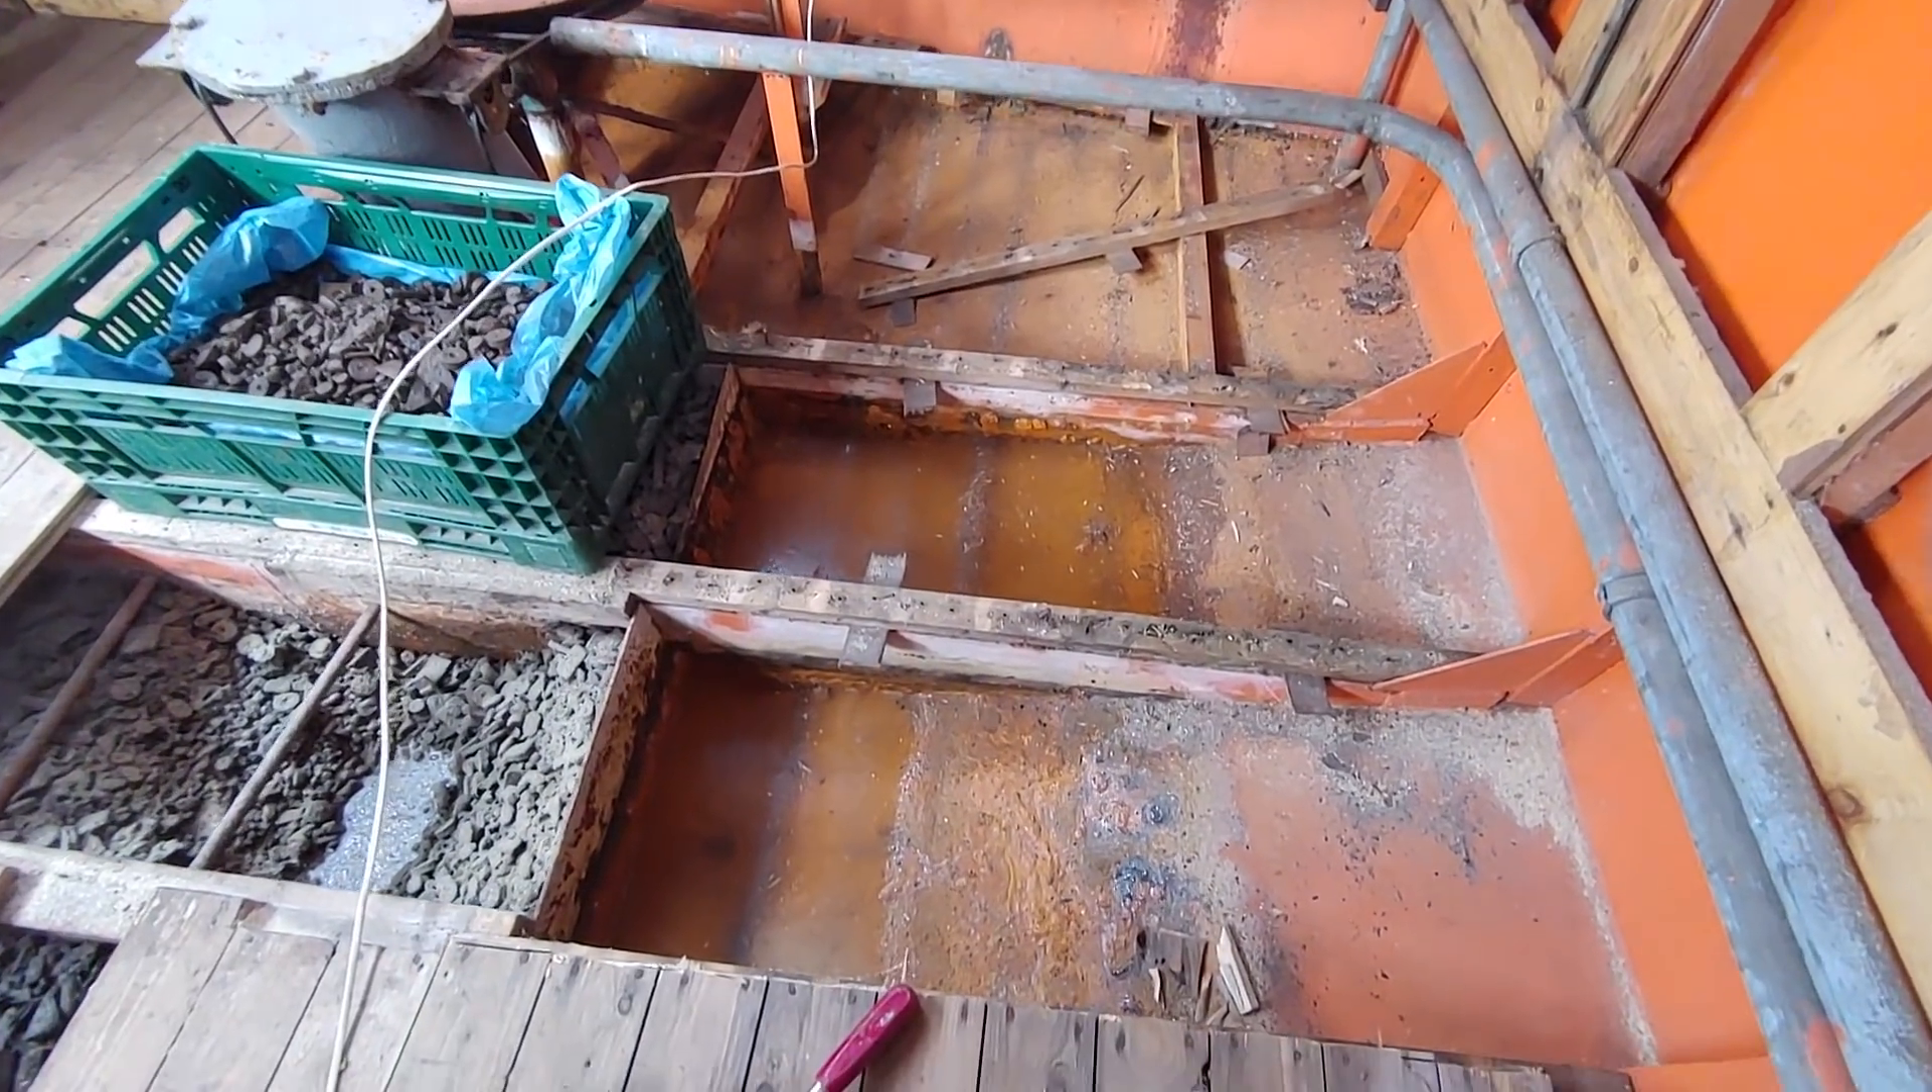All right, the floor panels have been removed, and this is what it looks like underneath.